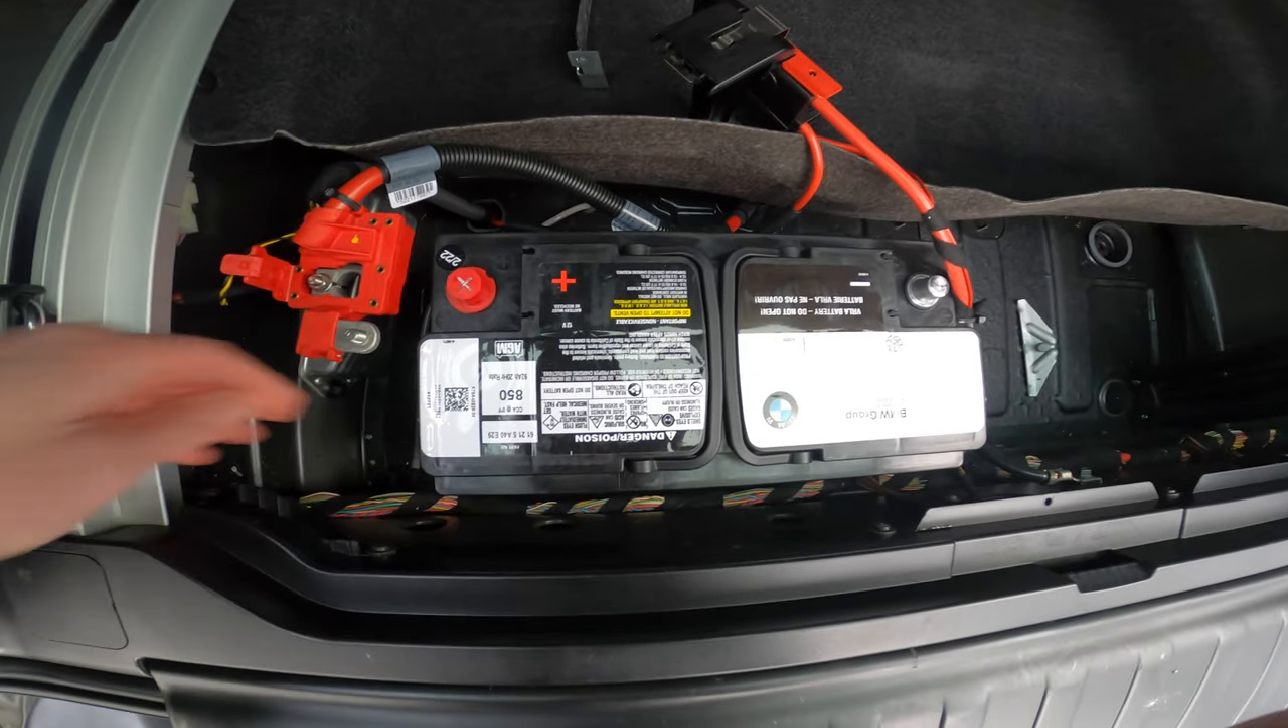Here's the new battery slid into place.